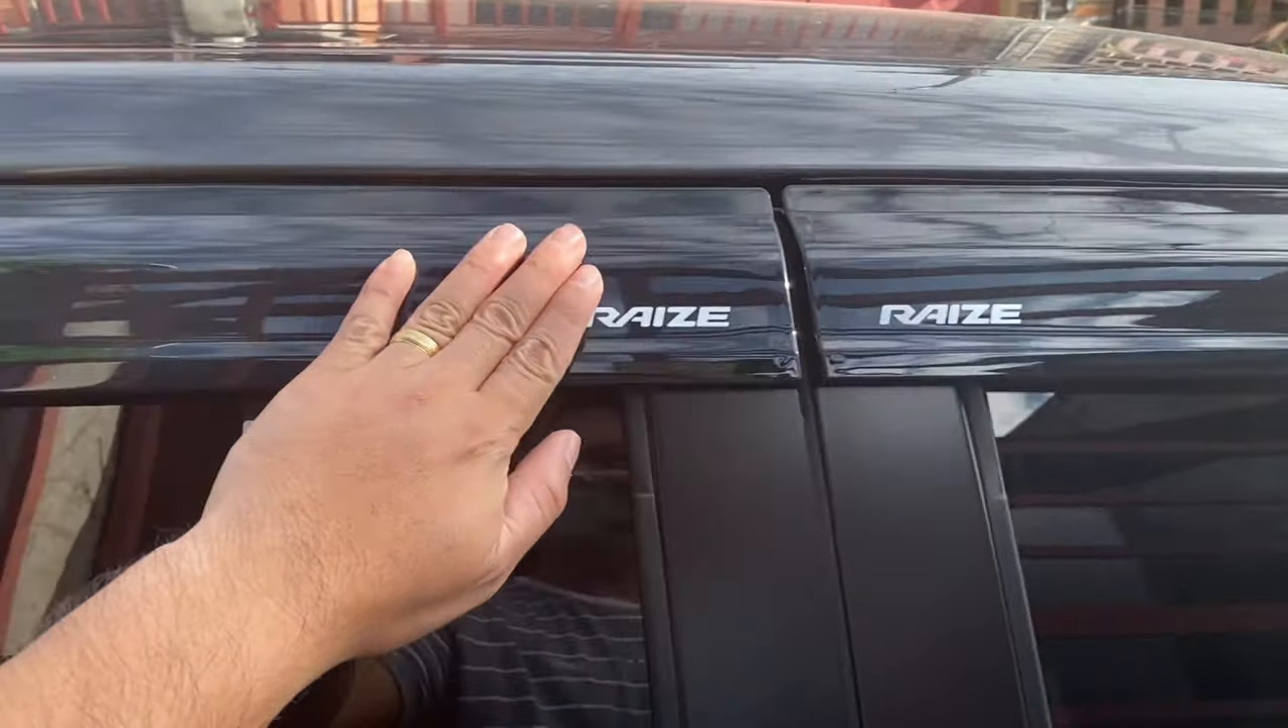So tapos na natin nailagay ayan so ito yung rain visor tapos na.